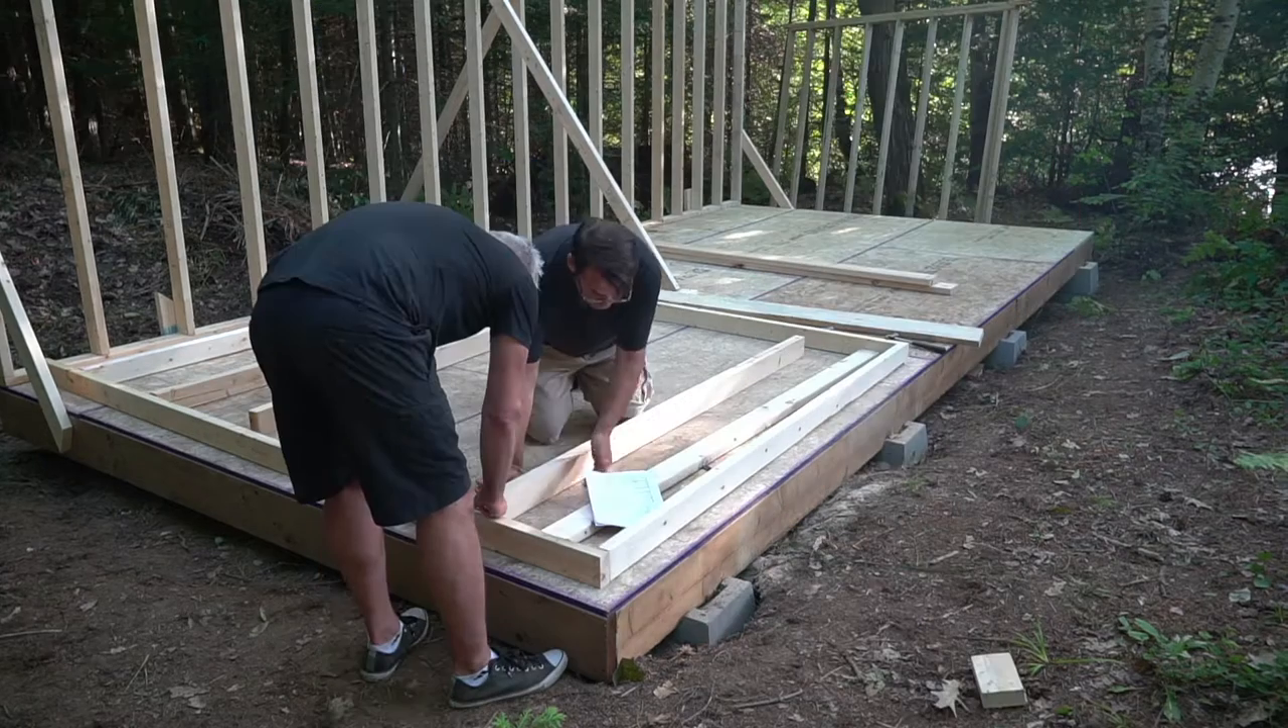With walls one and two done, we started wall number three, the last of the shorter walls.